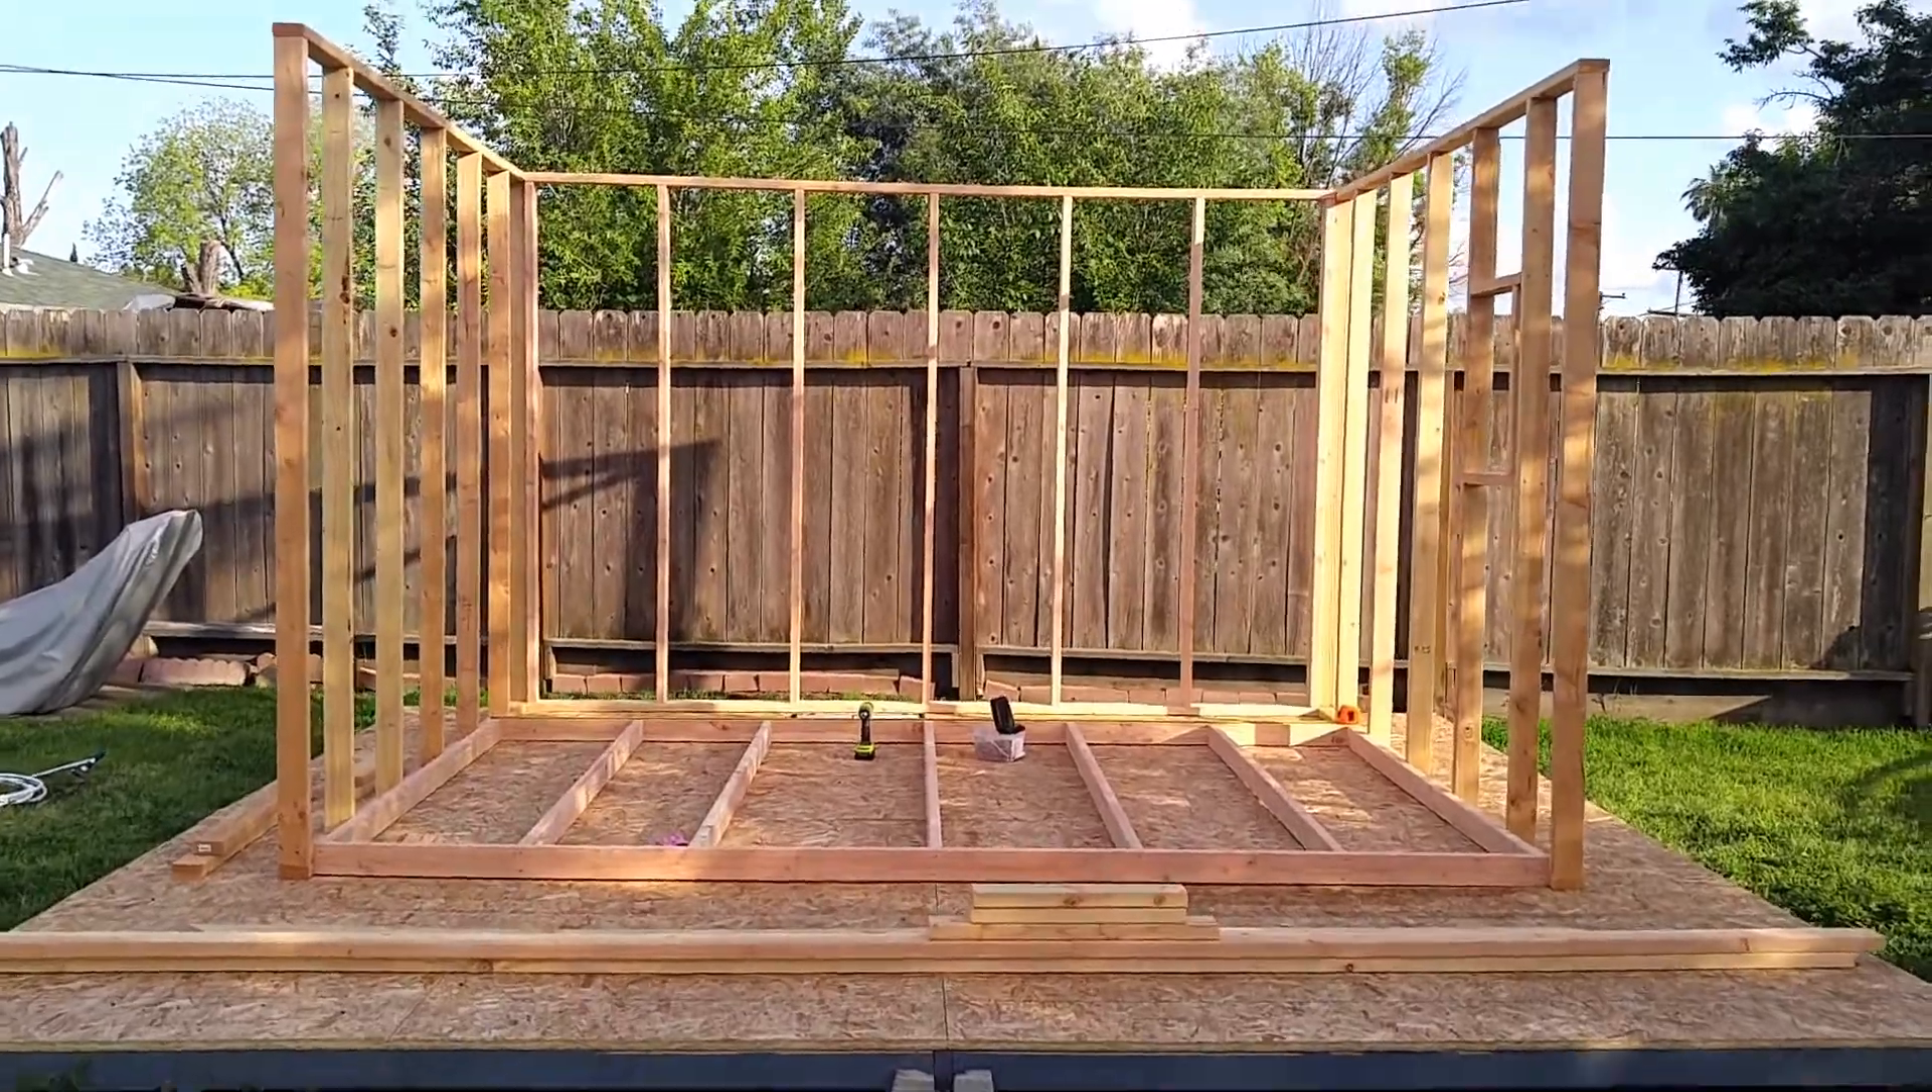So, the back wall is up, and I didn't have any problems doing that one.